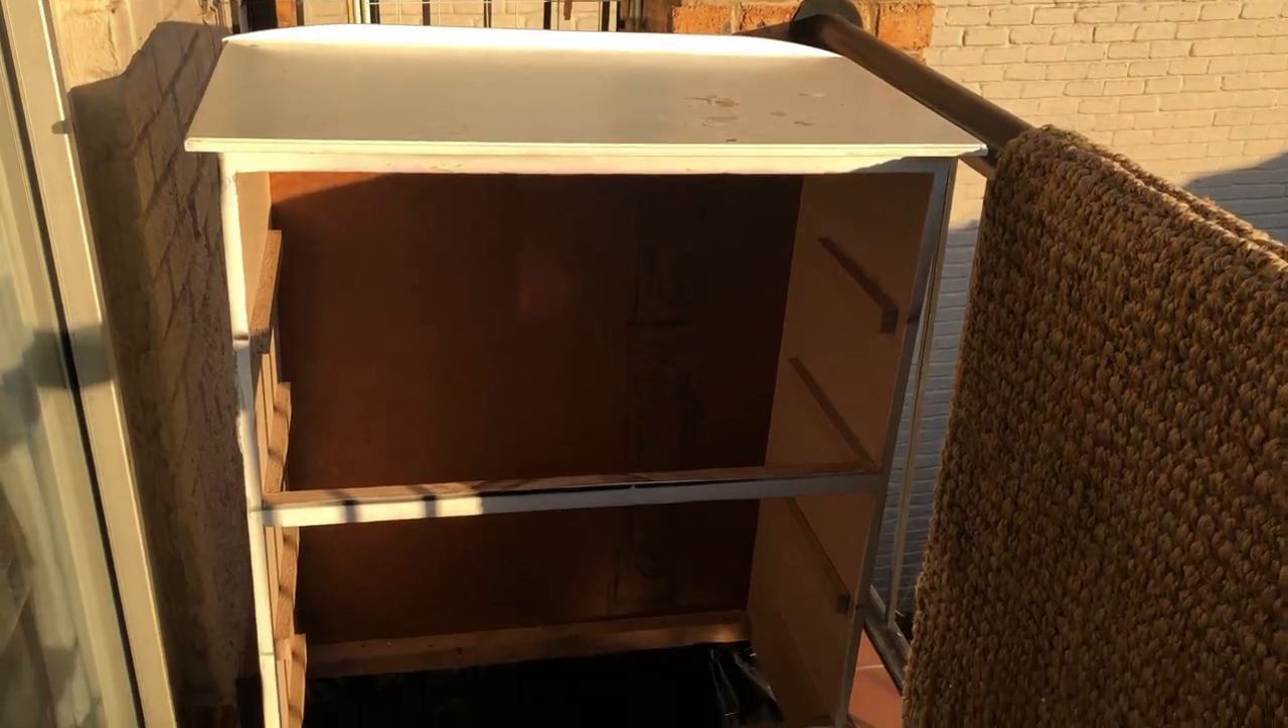What I've done now is I have removed the drawers.